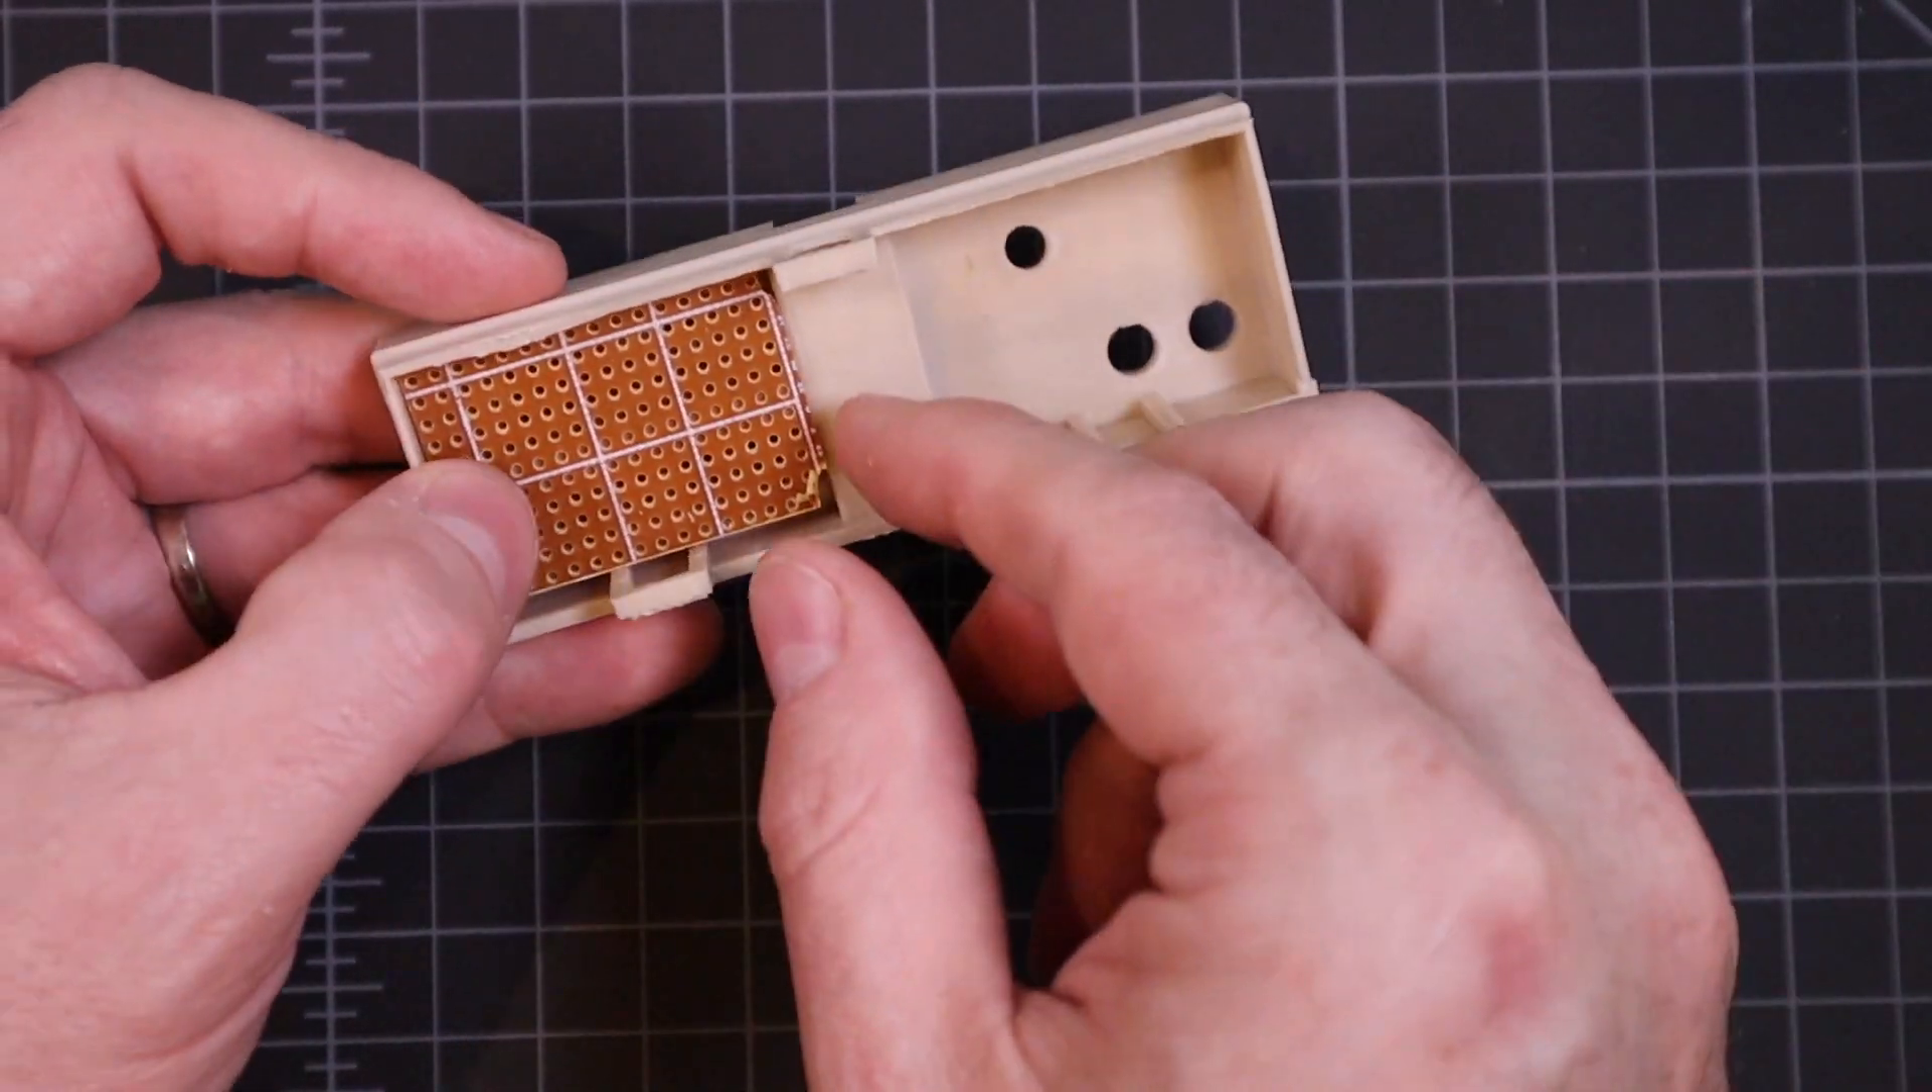And I just used a razor knife and scored it and then popped it and created a little bitty circuit board that fits exactly in the spot where the OLED display and the switches are going to go.